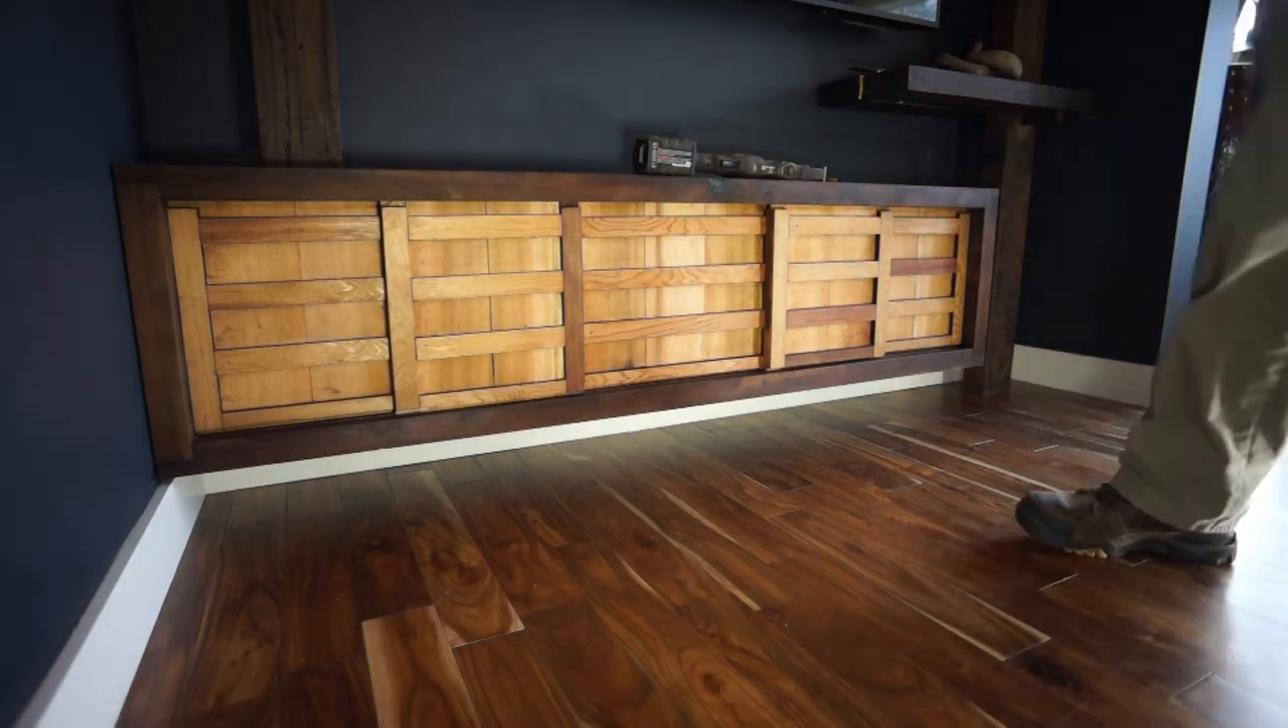Now I simply slide the doors into their railing system and the cabinetry part is complete.